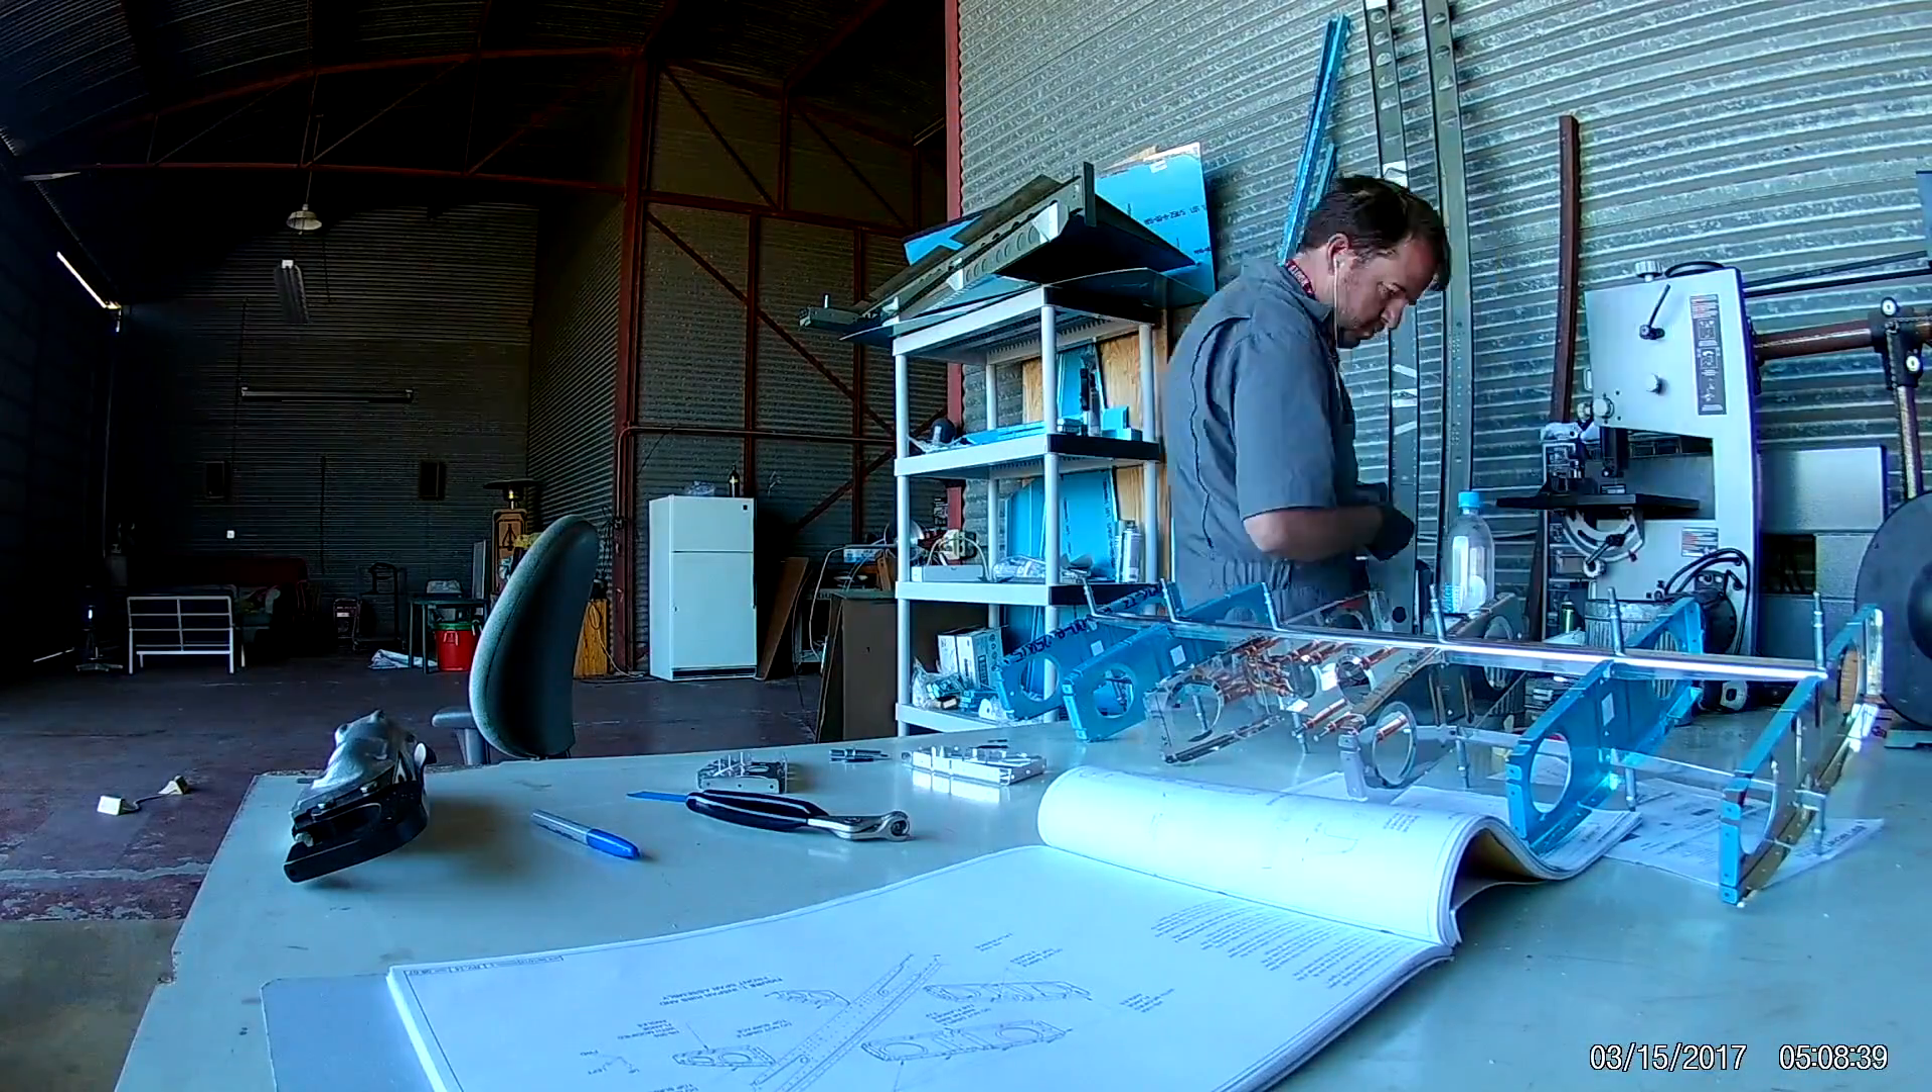As you can see the vinyl is still on a lot of those parts.